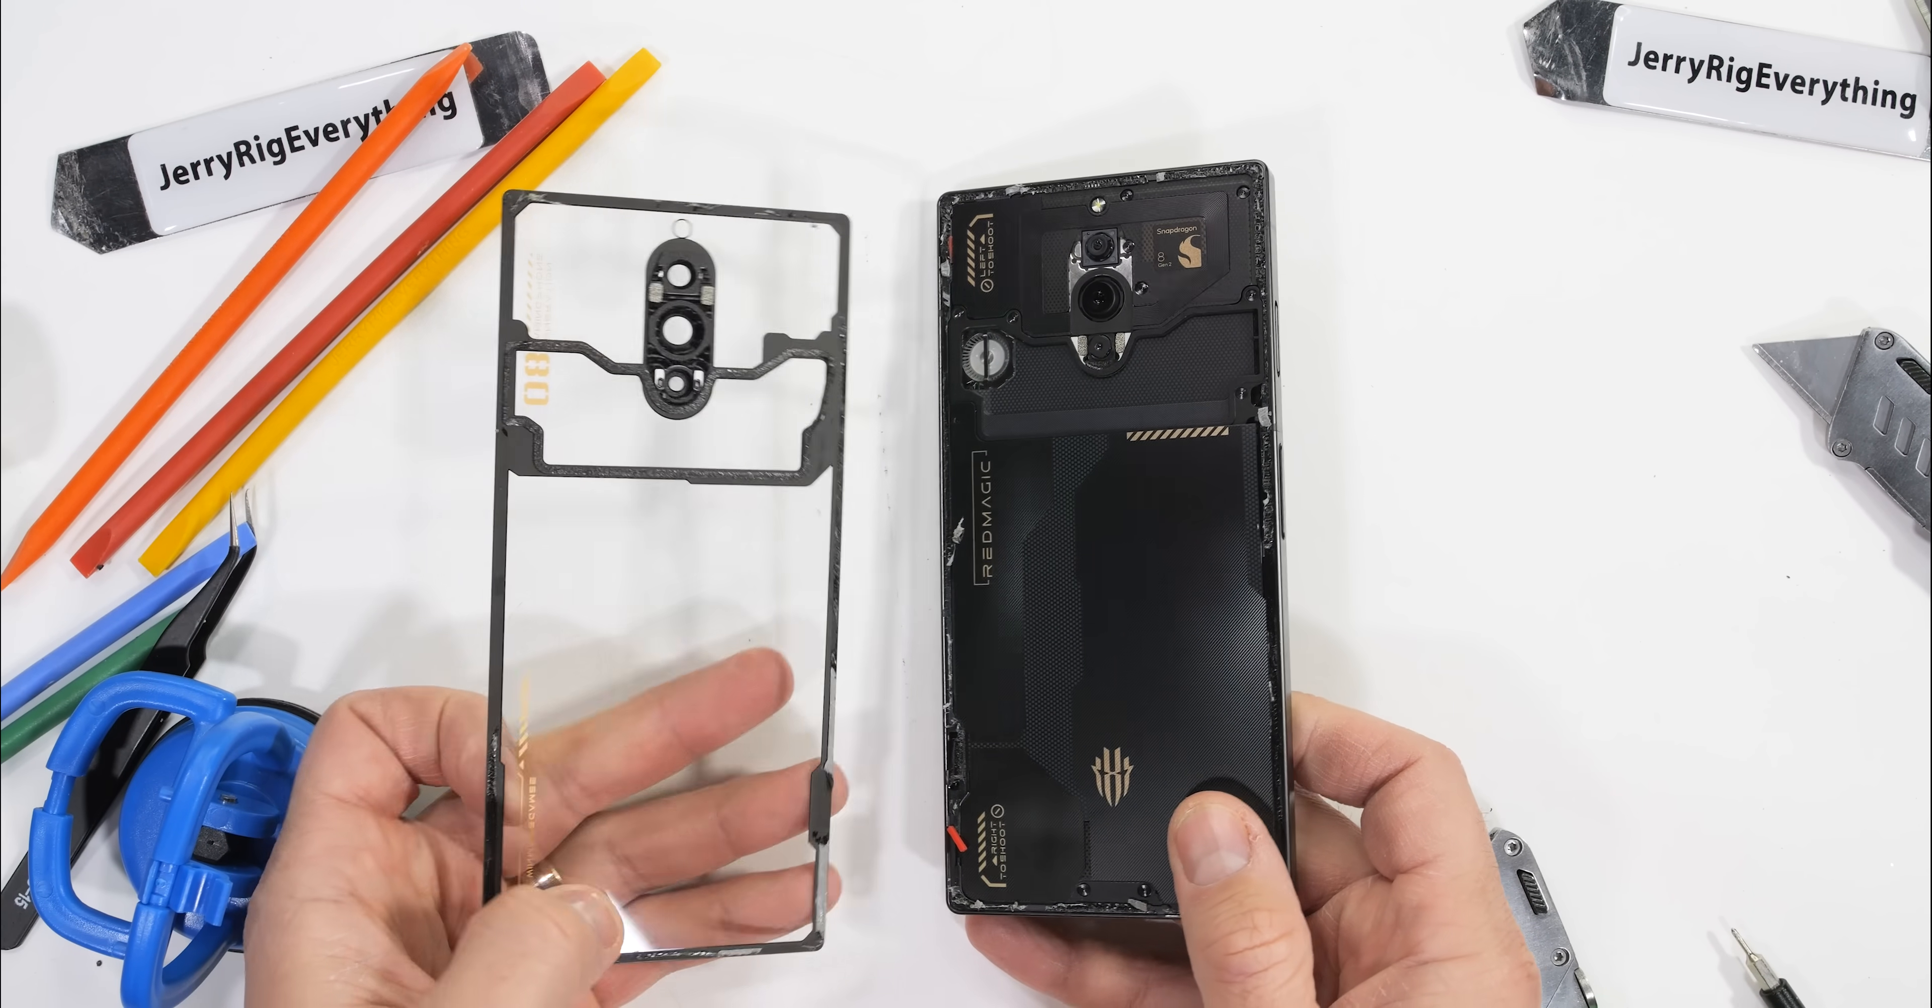Using some heat, suction, and my razor blade, the totally transparent glass can be sliced off and removed pretty easily, leaving us with some very nothing like aesthetic looking internals, except for the air duct.